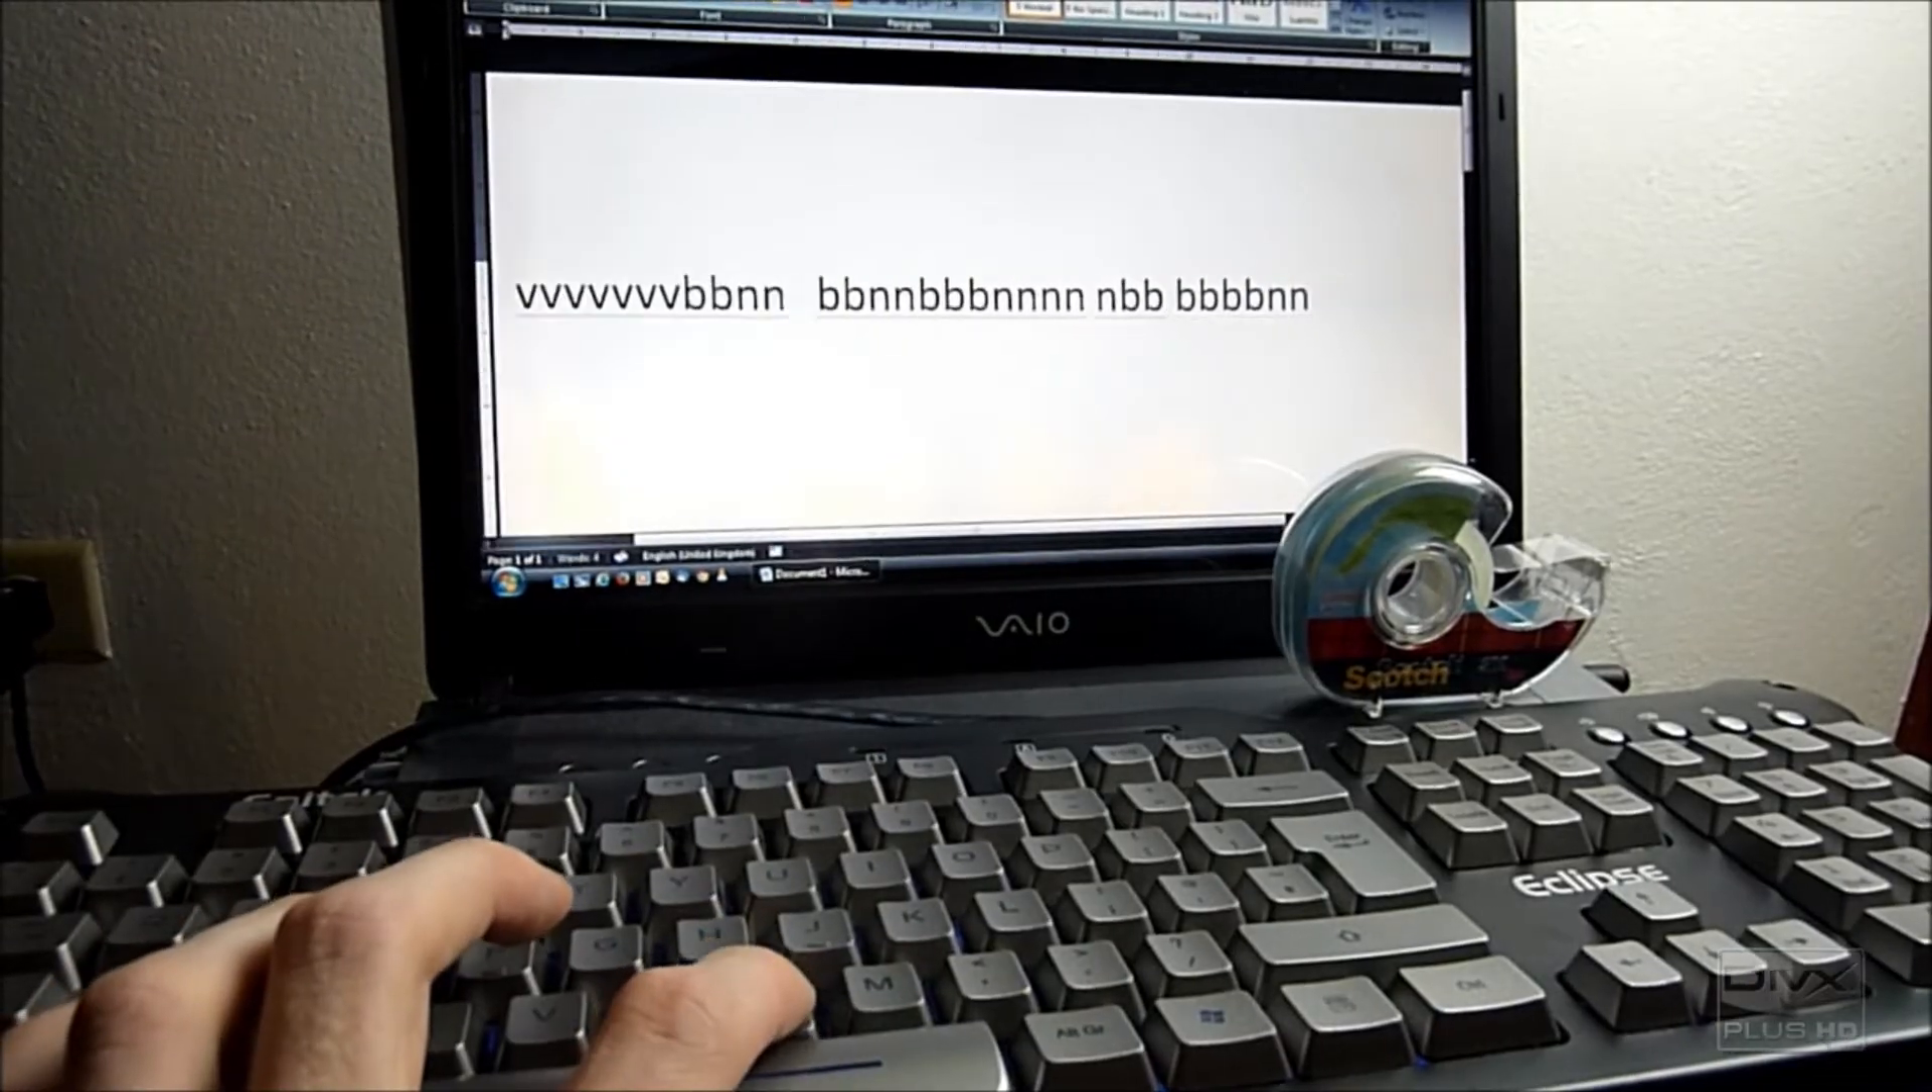So the keyboard is now assembled.